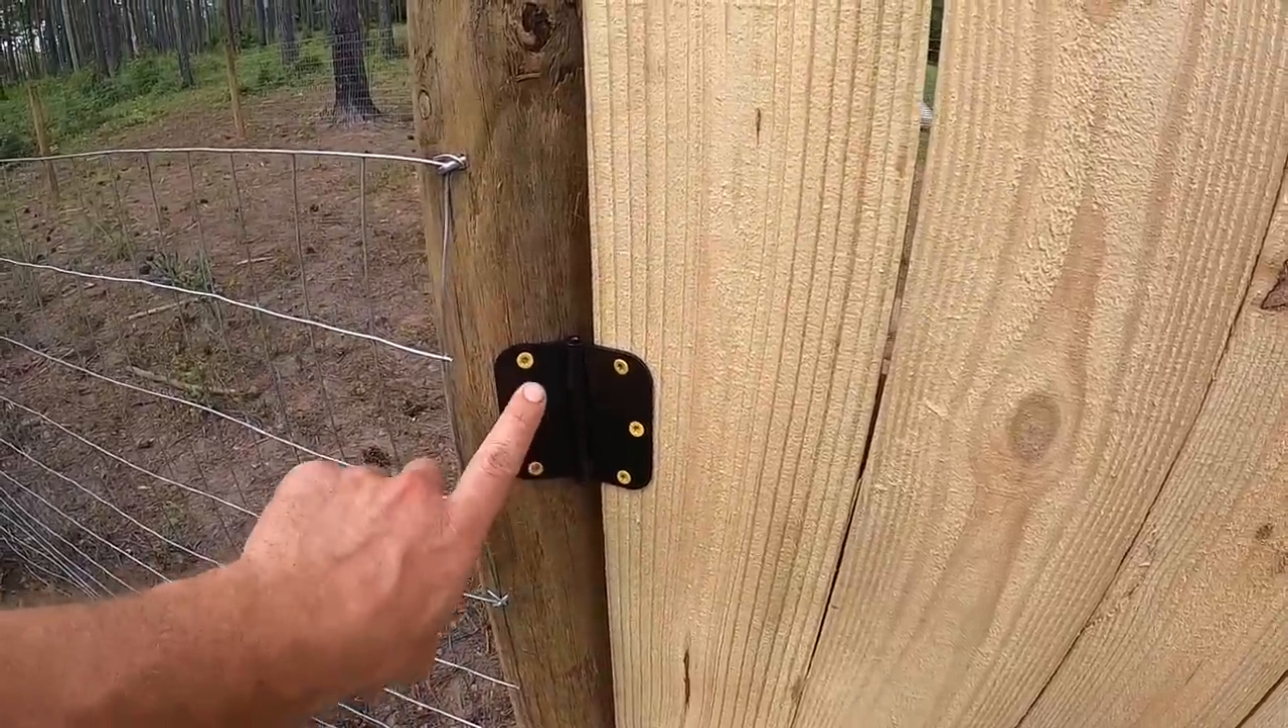It looks a little bit goofy right here where i had to attach flat hinges to a round post and this is a little crooked too.